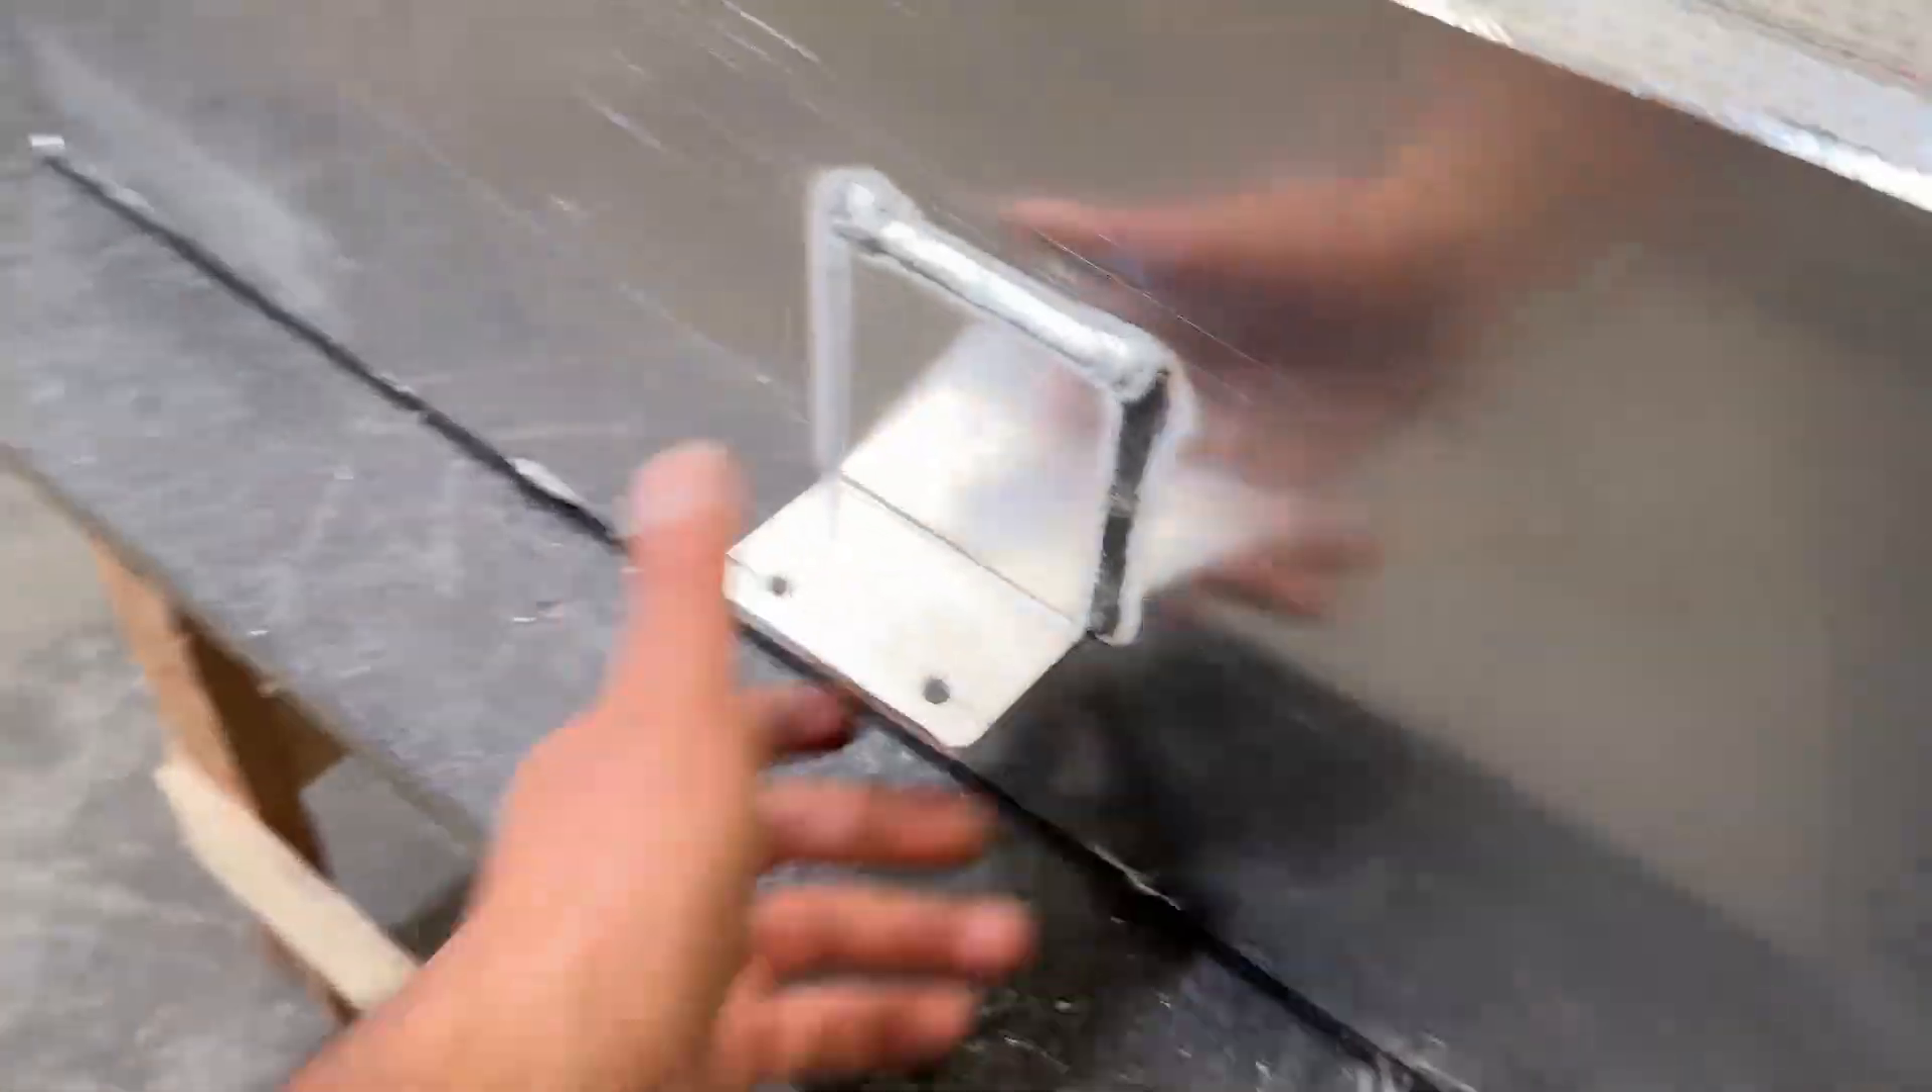I bent up these little these brackets here and got them welded up there was a really good spot on the factory Lambo that already had some certain some inserts there.